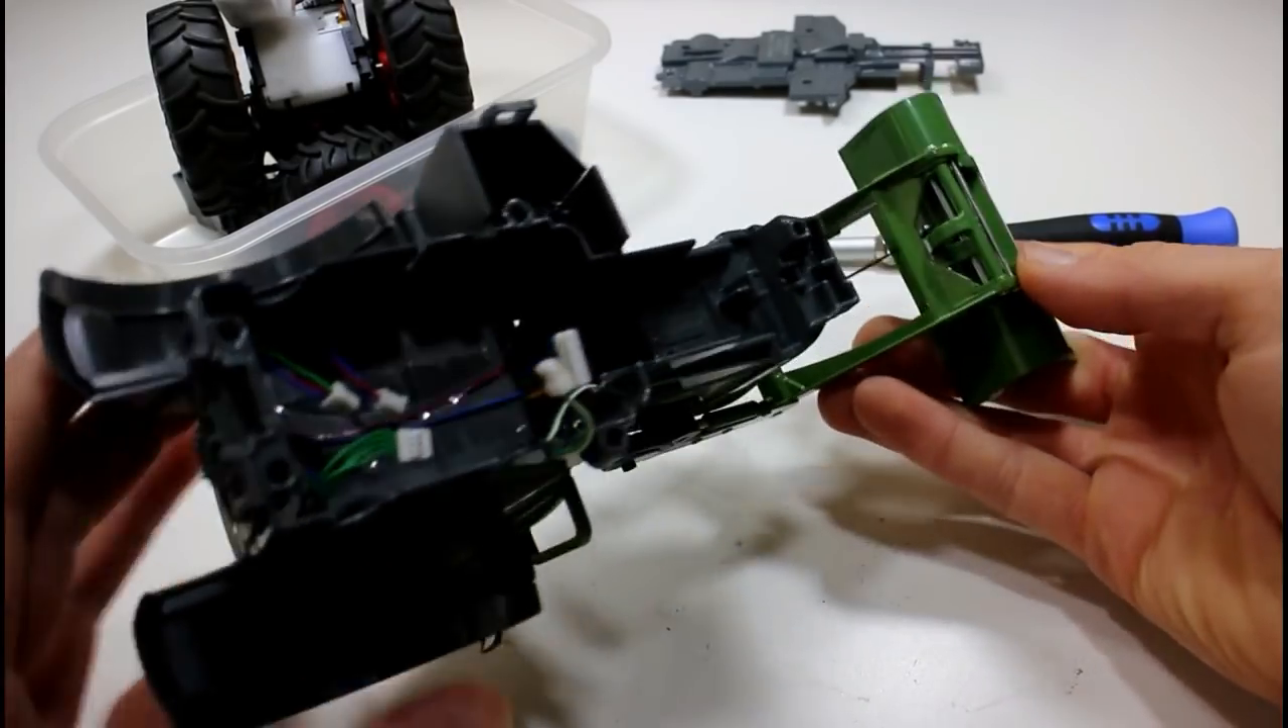Okay well we've gone far enough that we've exposed the wires for the control here at the front.